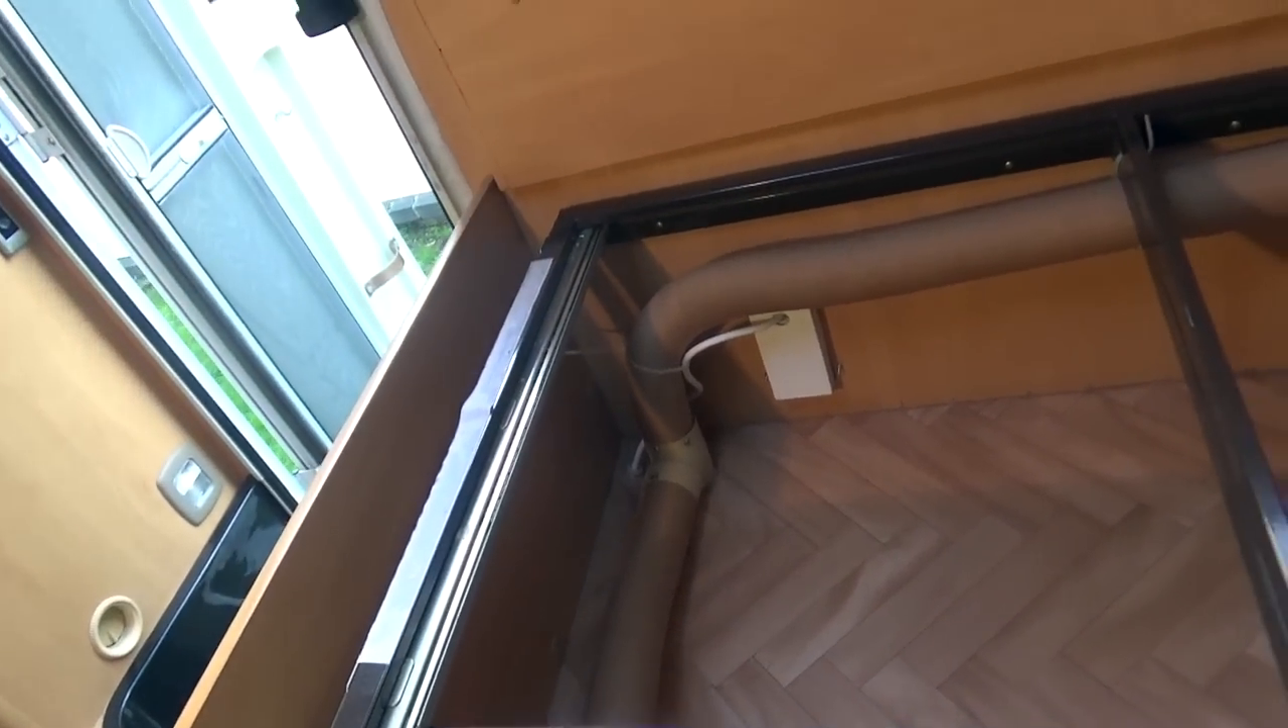It's a seated area obviously I've got the cushions removed and it's already got some ducting in here so hopefully I'll be able to connect the ducting from the new heater to this.